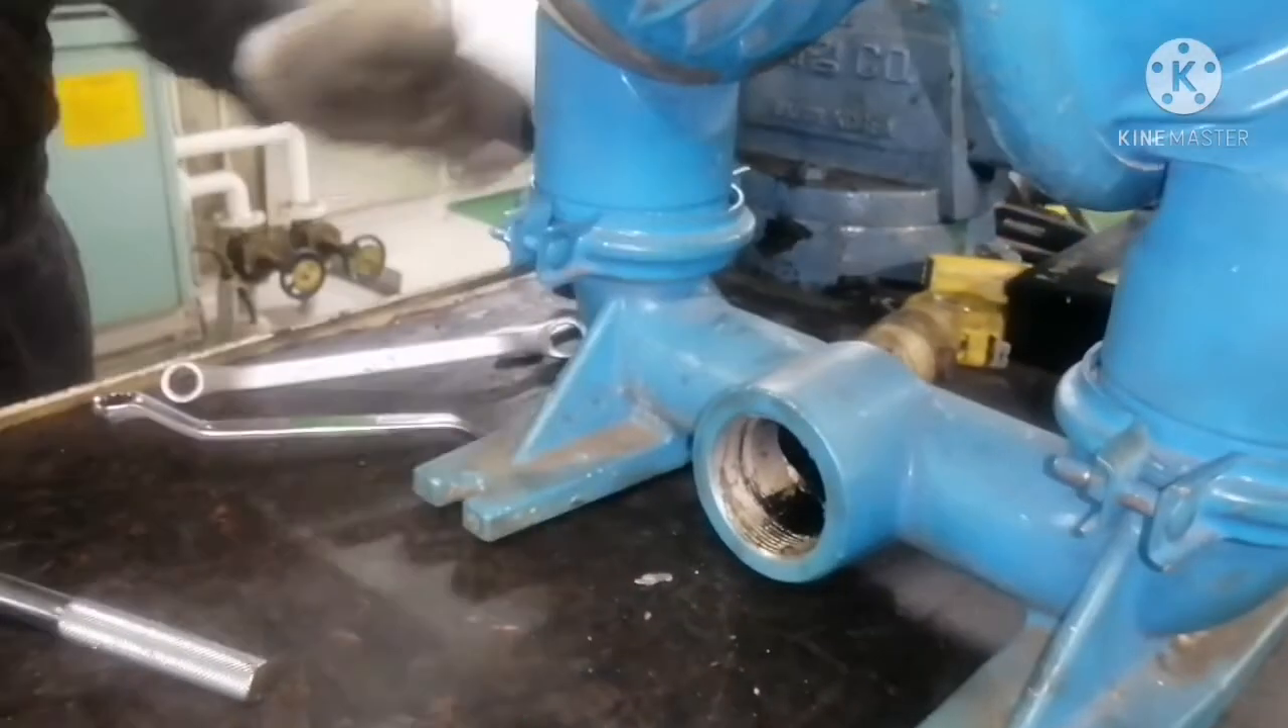You can see both the clamps are intact, in place, in place.